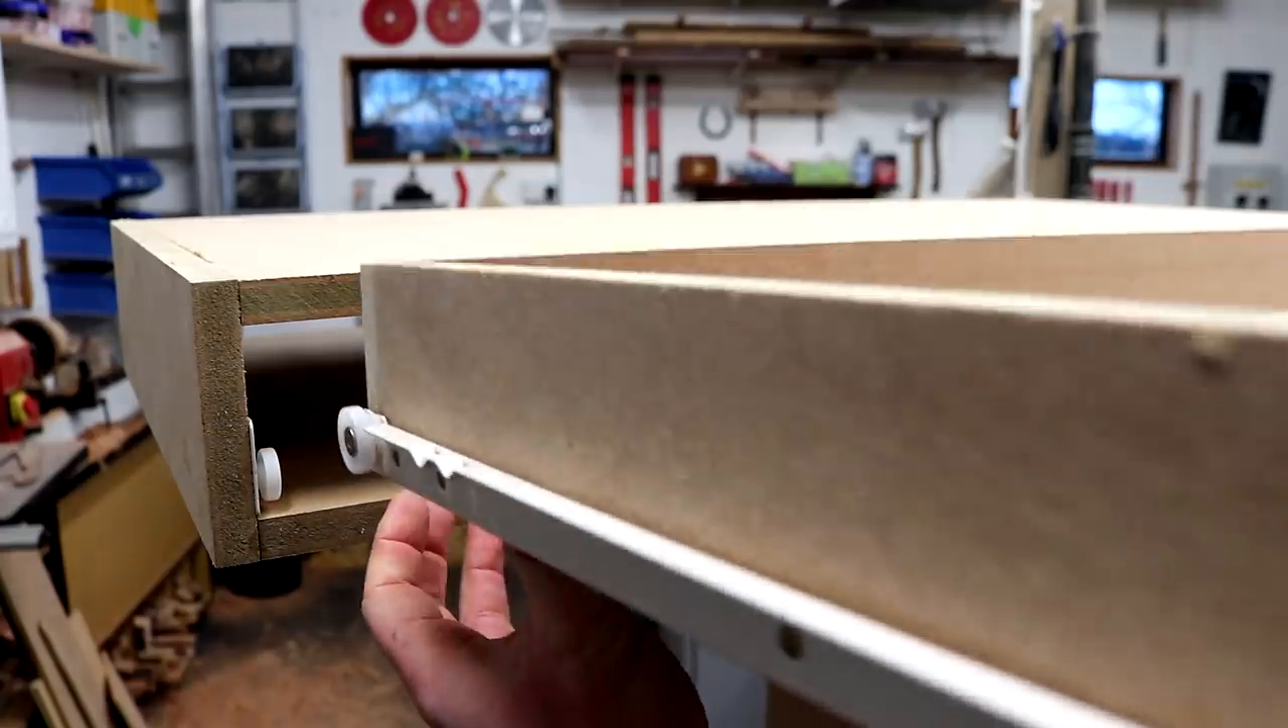But the problem I have is getting the drawer runner to seat inside the cabinet runner.